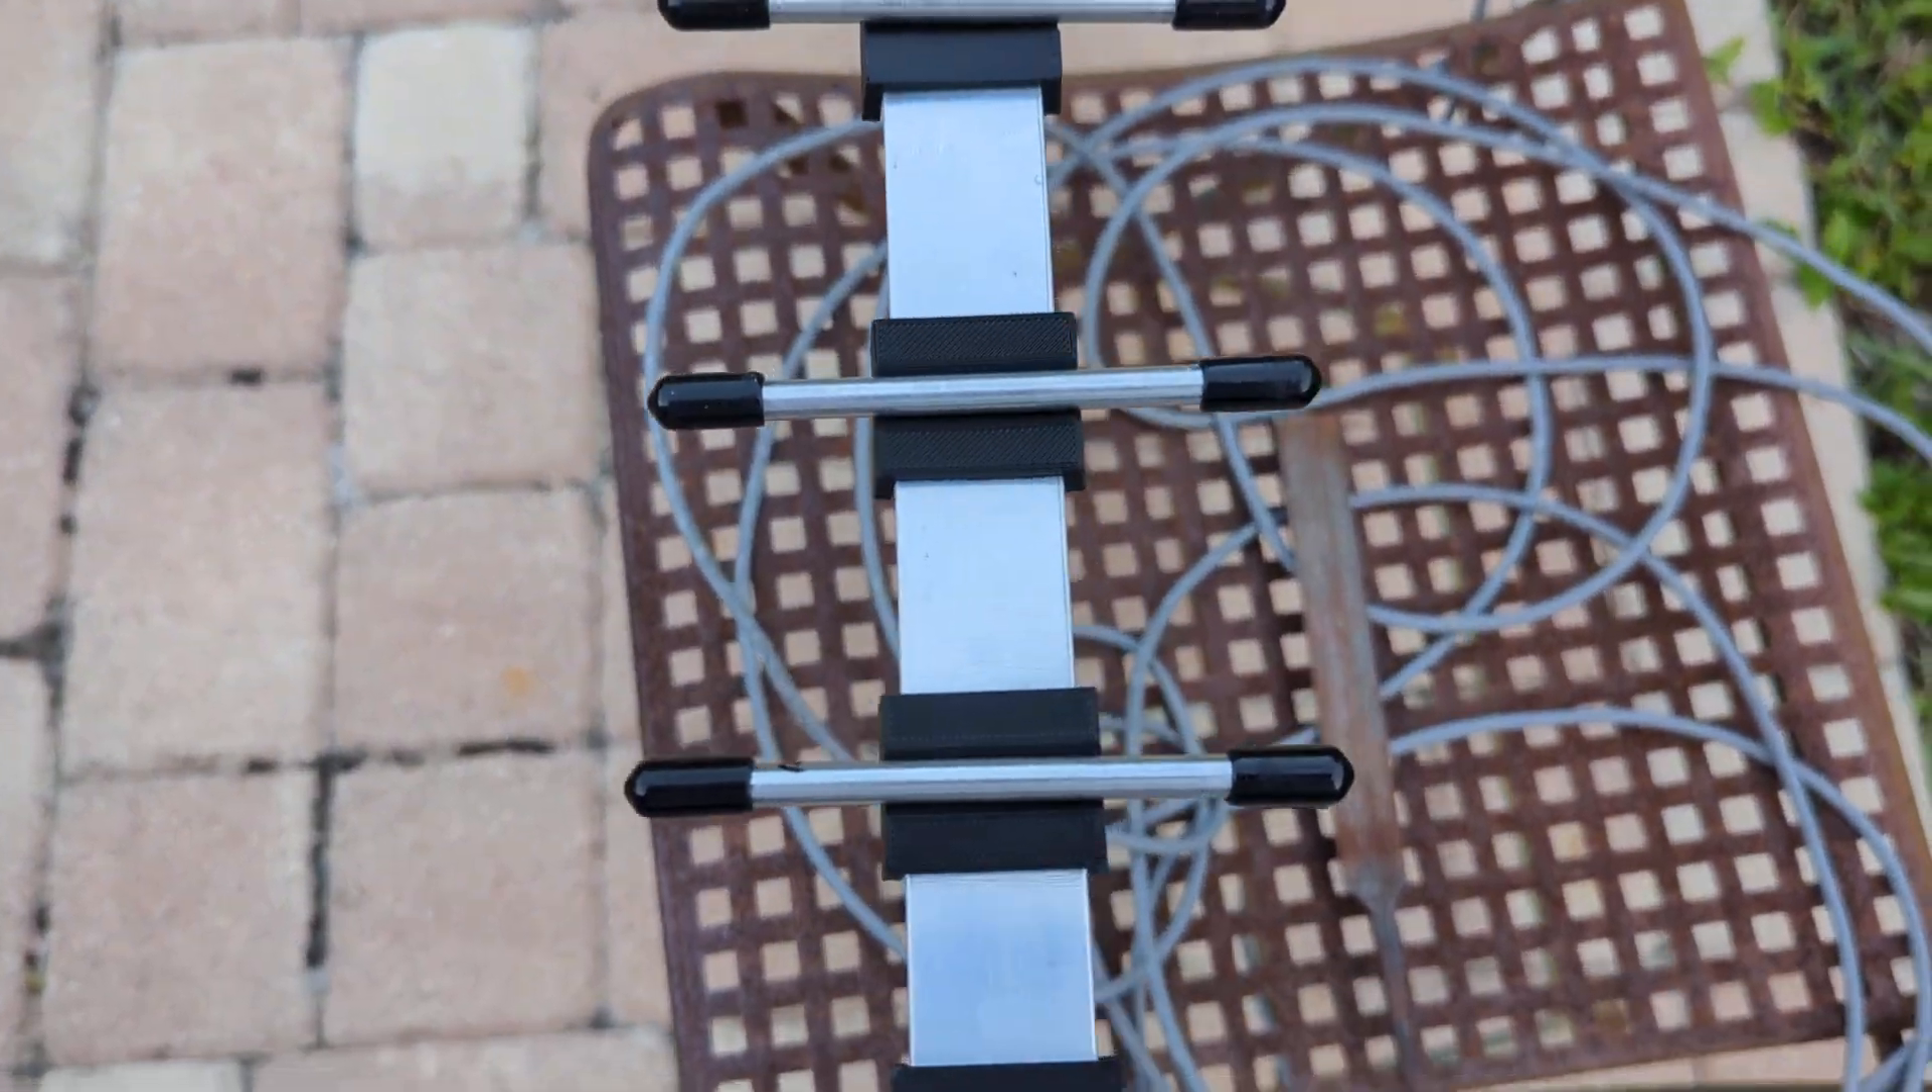But I cut all the elements and put the rubber caps on, okay?